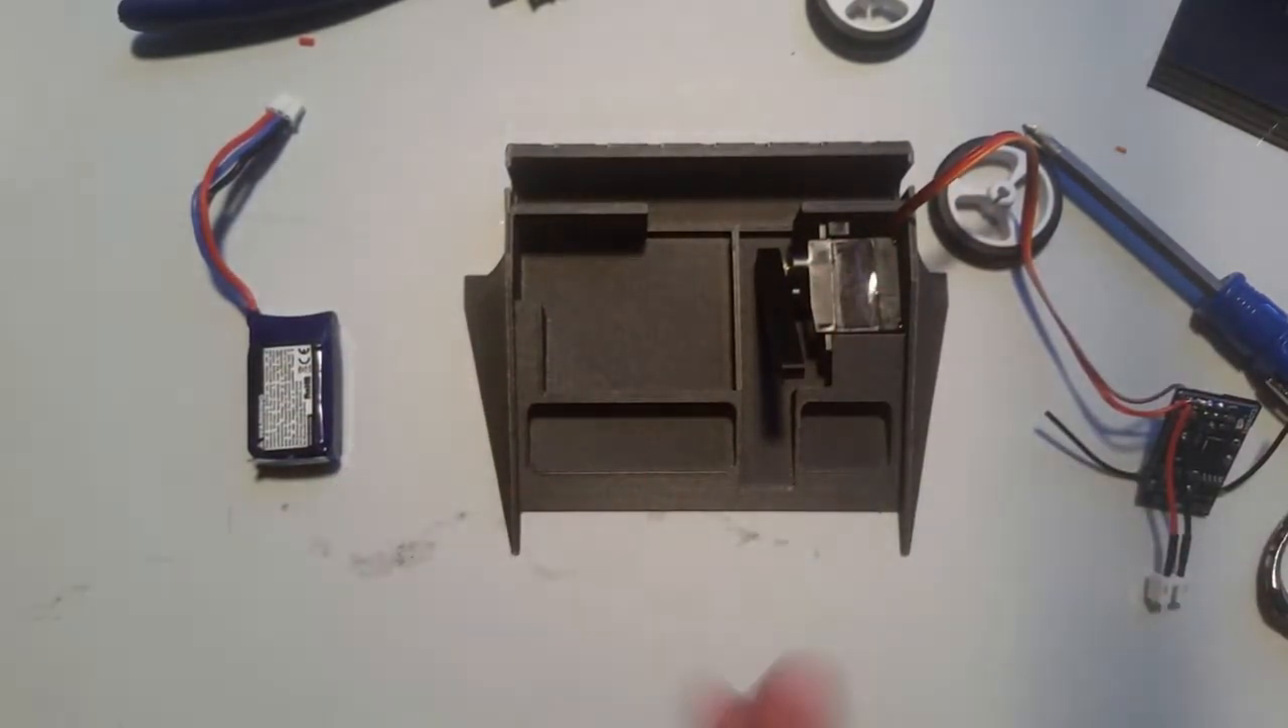So, now, we've installed the servo.